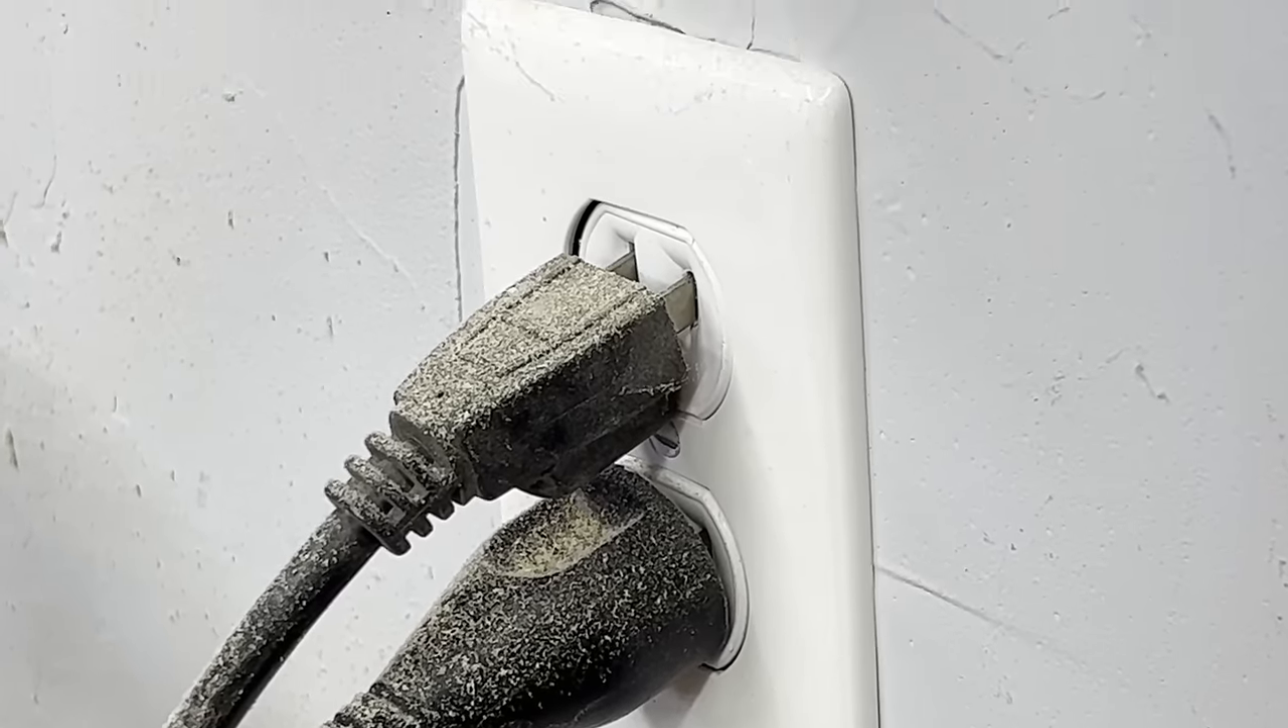So, what's happening is this one's hanging out a little bit, so the two prongs, both the neutral and the hot, are exposed.